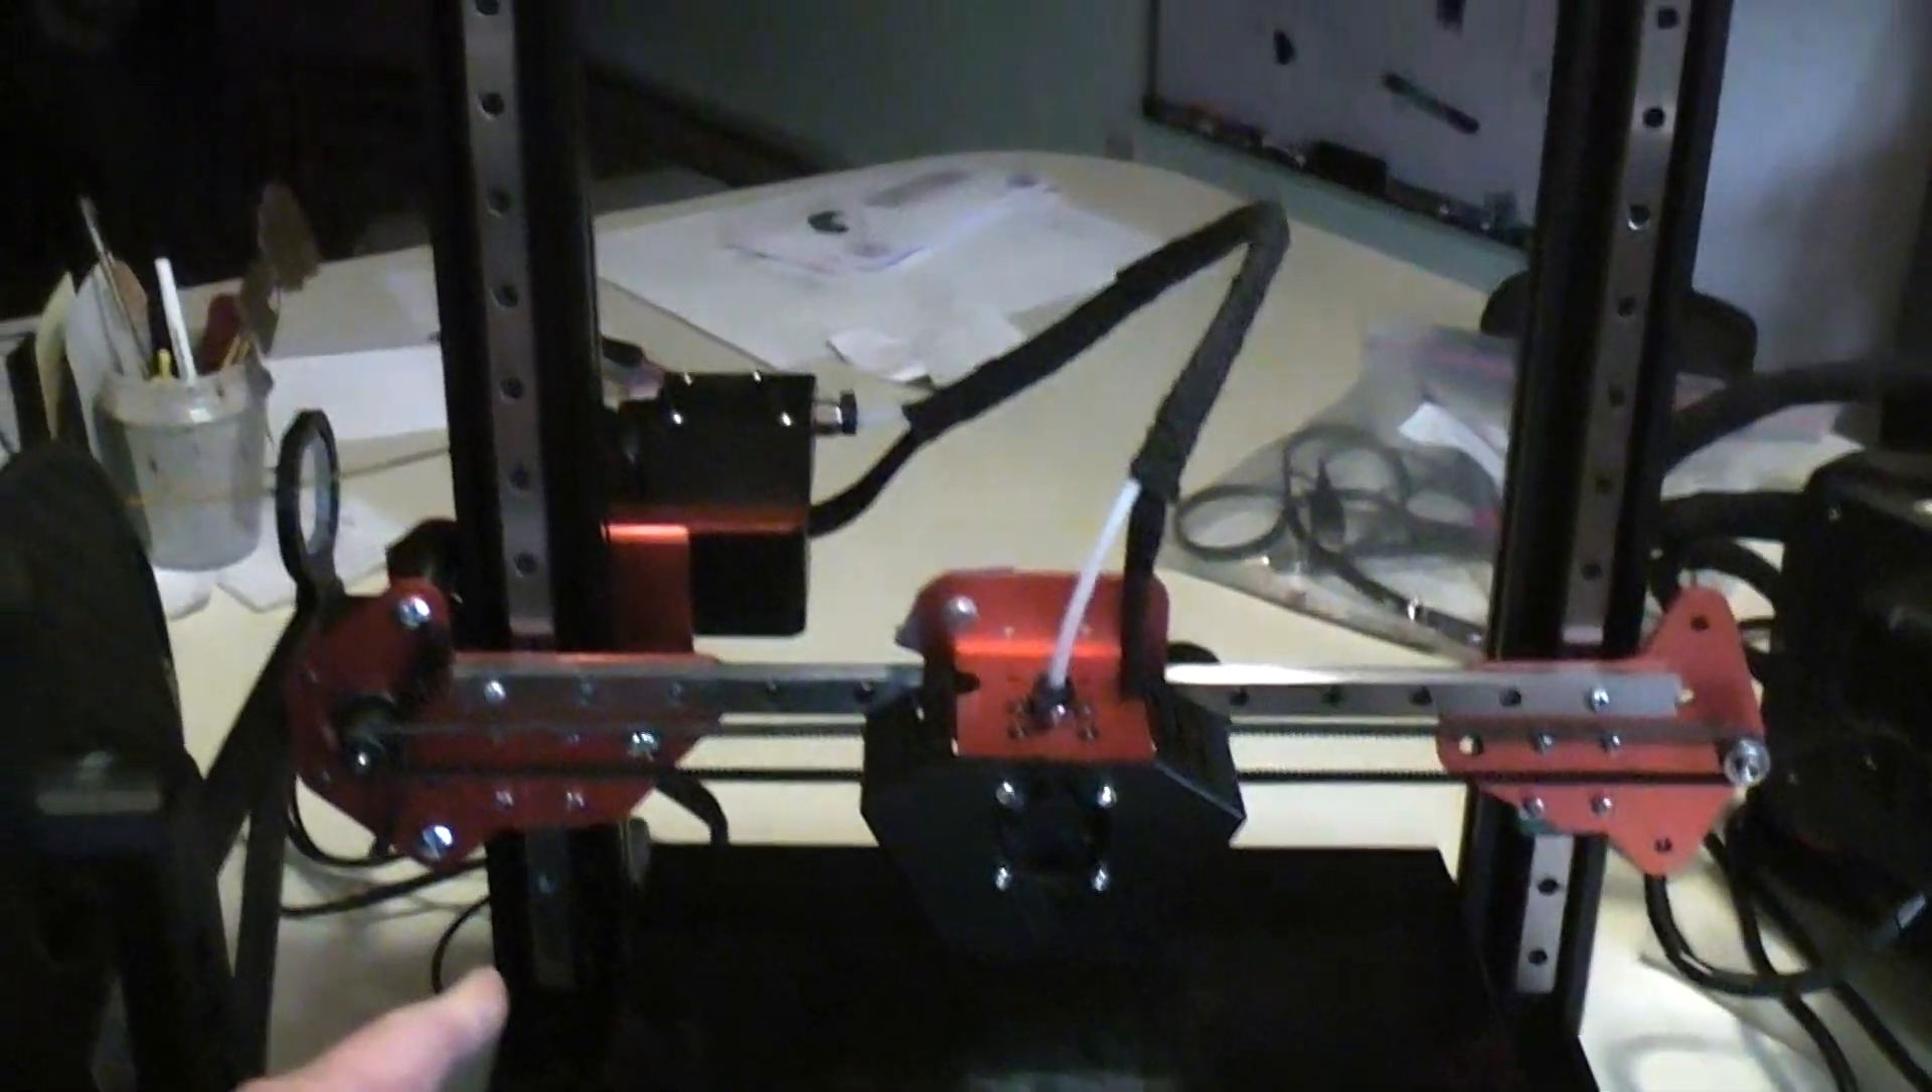And now I've added the linear rail as you can see to the Z and to the X. There doesn't appear to be any slop in any of them.